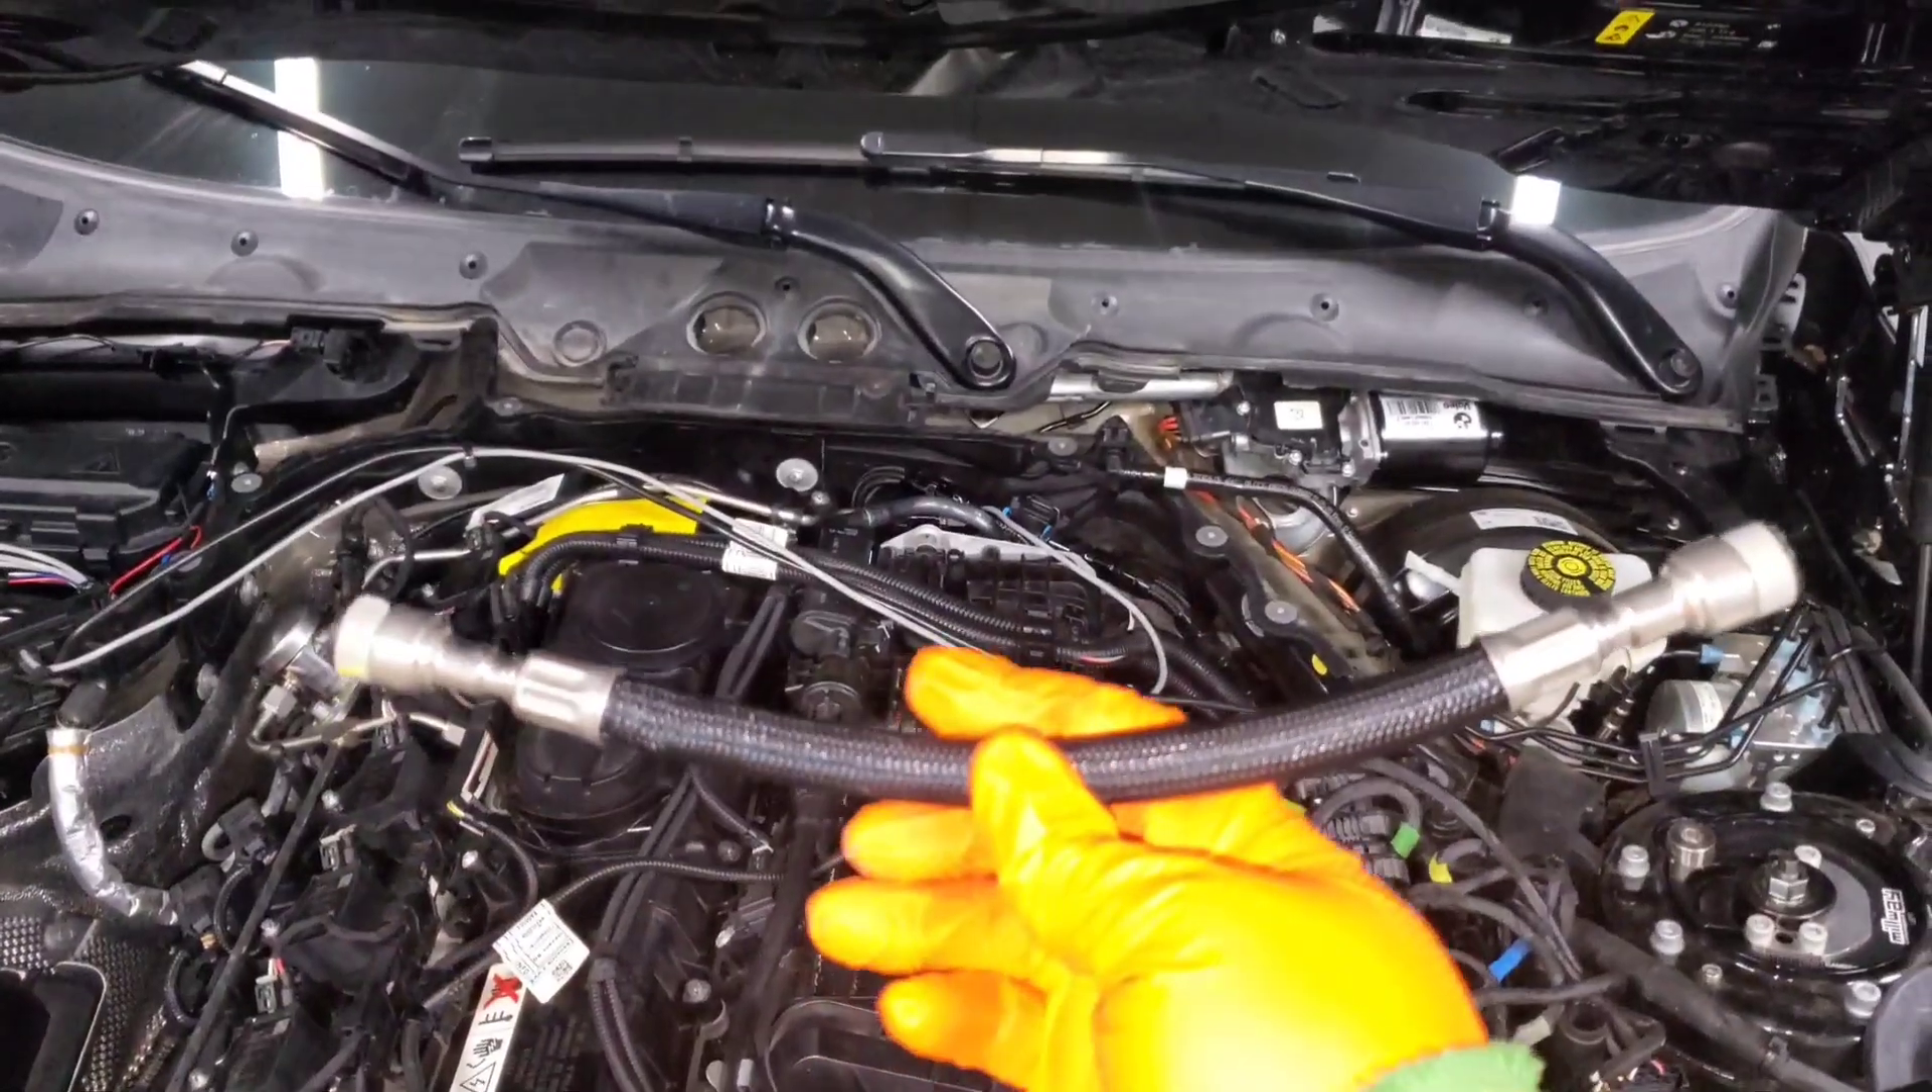So i've actually removed the fuel line now this is what it looks like.